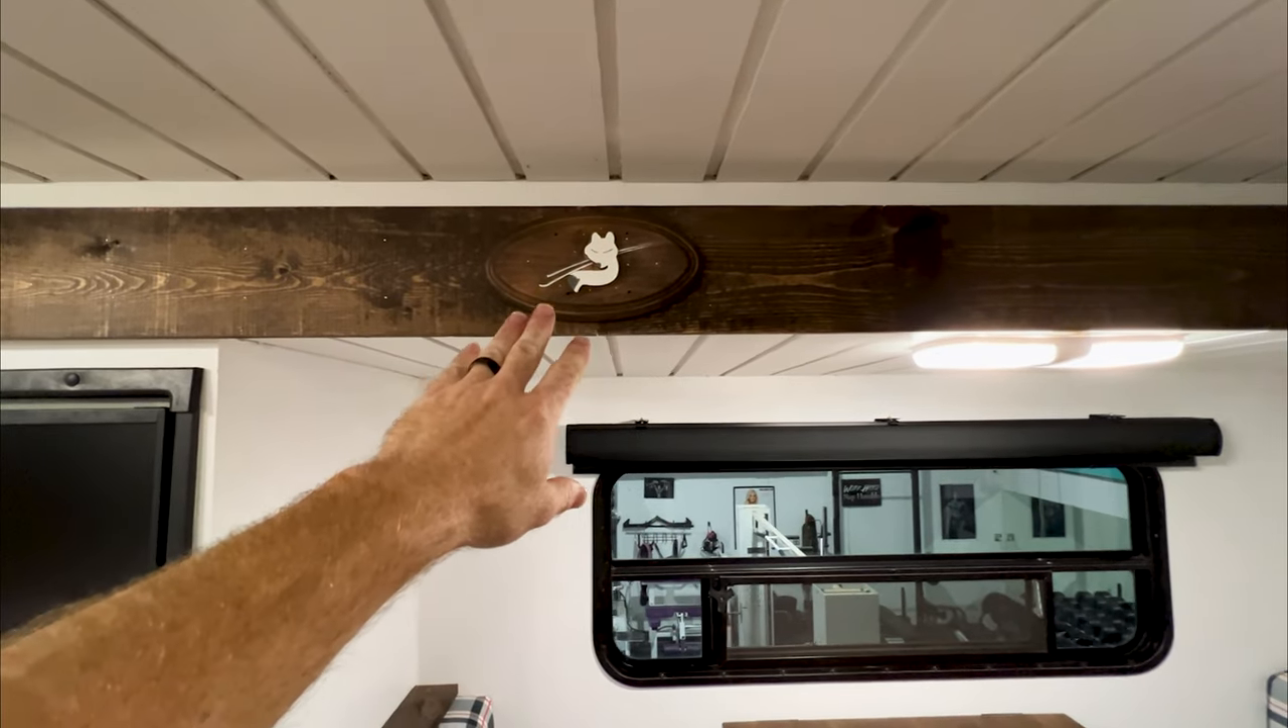Tiffany took the arctic fox little logo here and sanded it down painted it and we stained it and got it installed here and it's just a little touch from the original design.